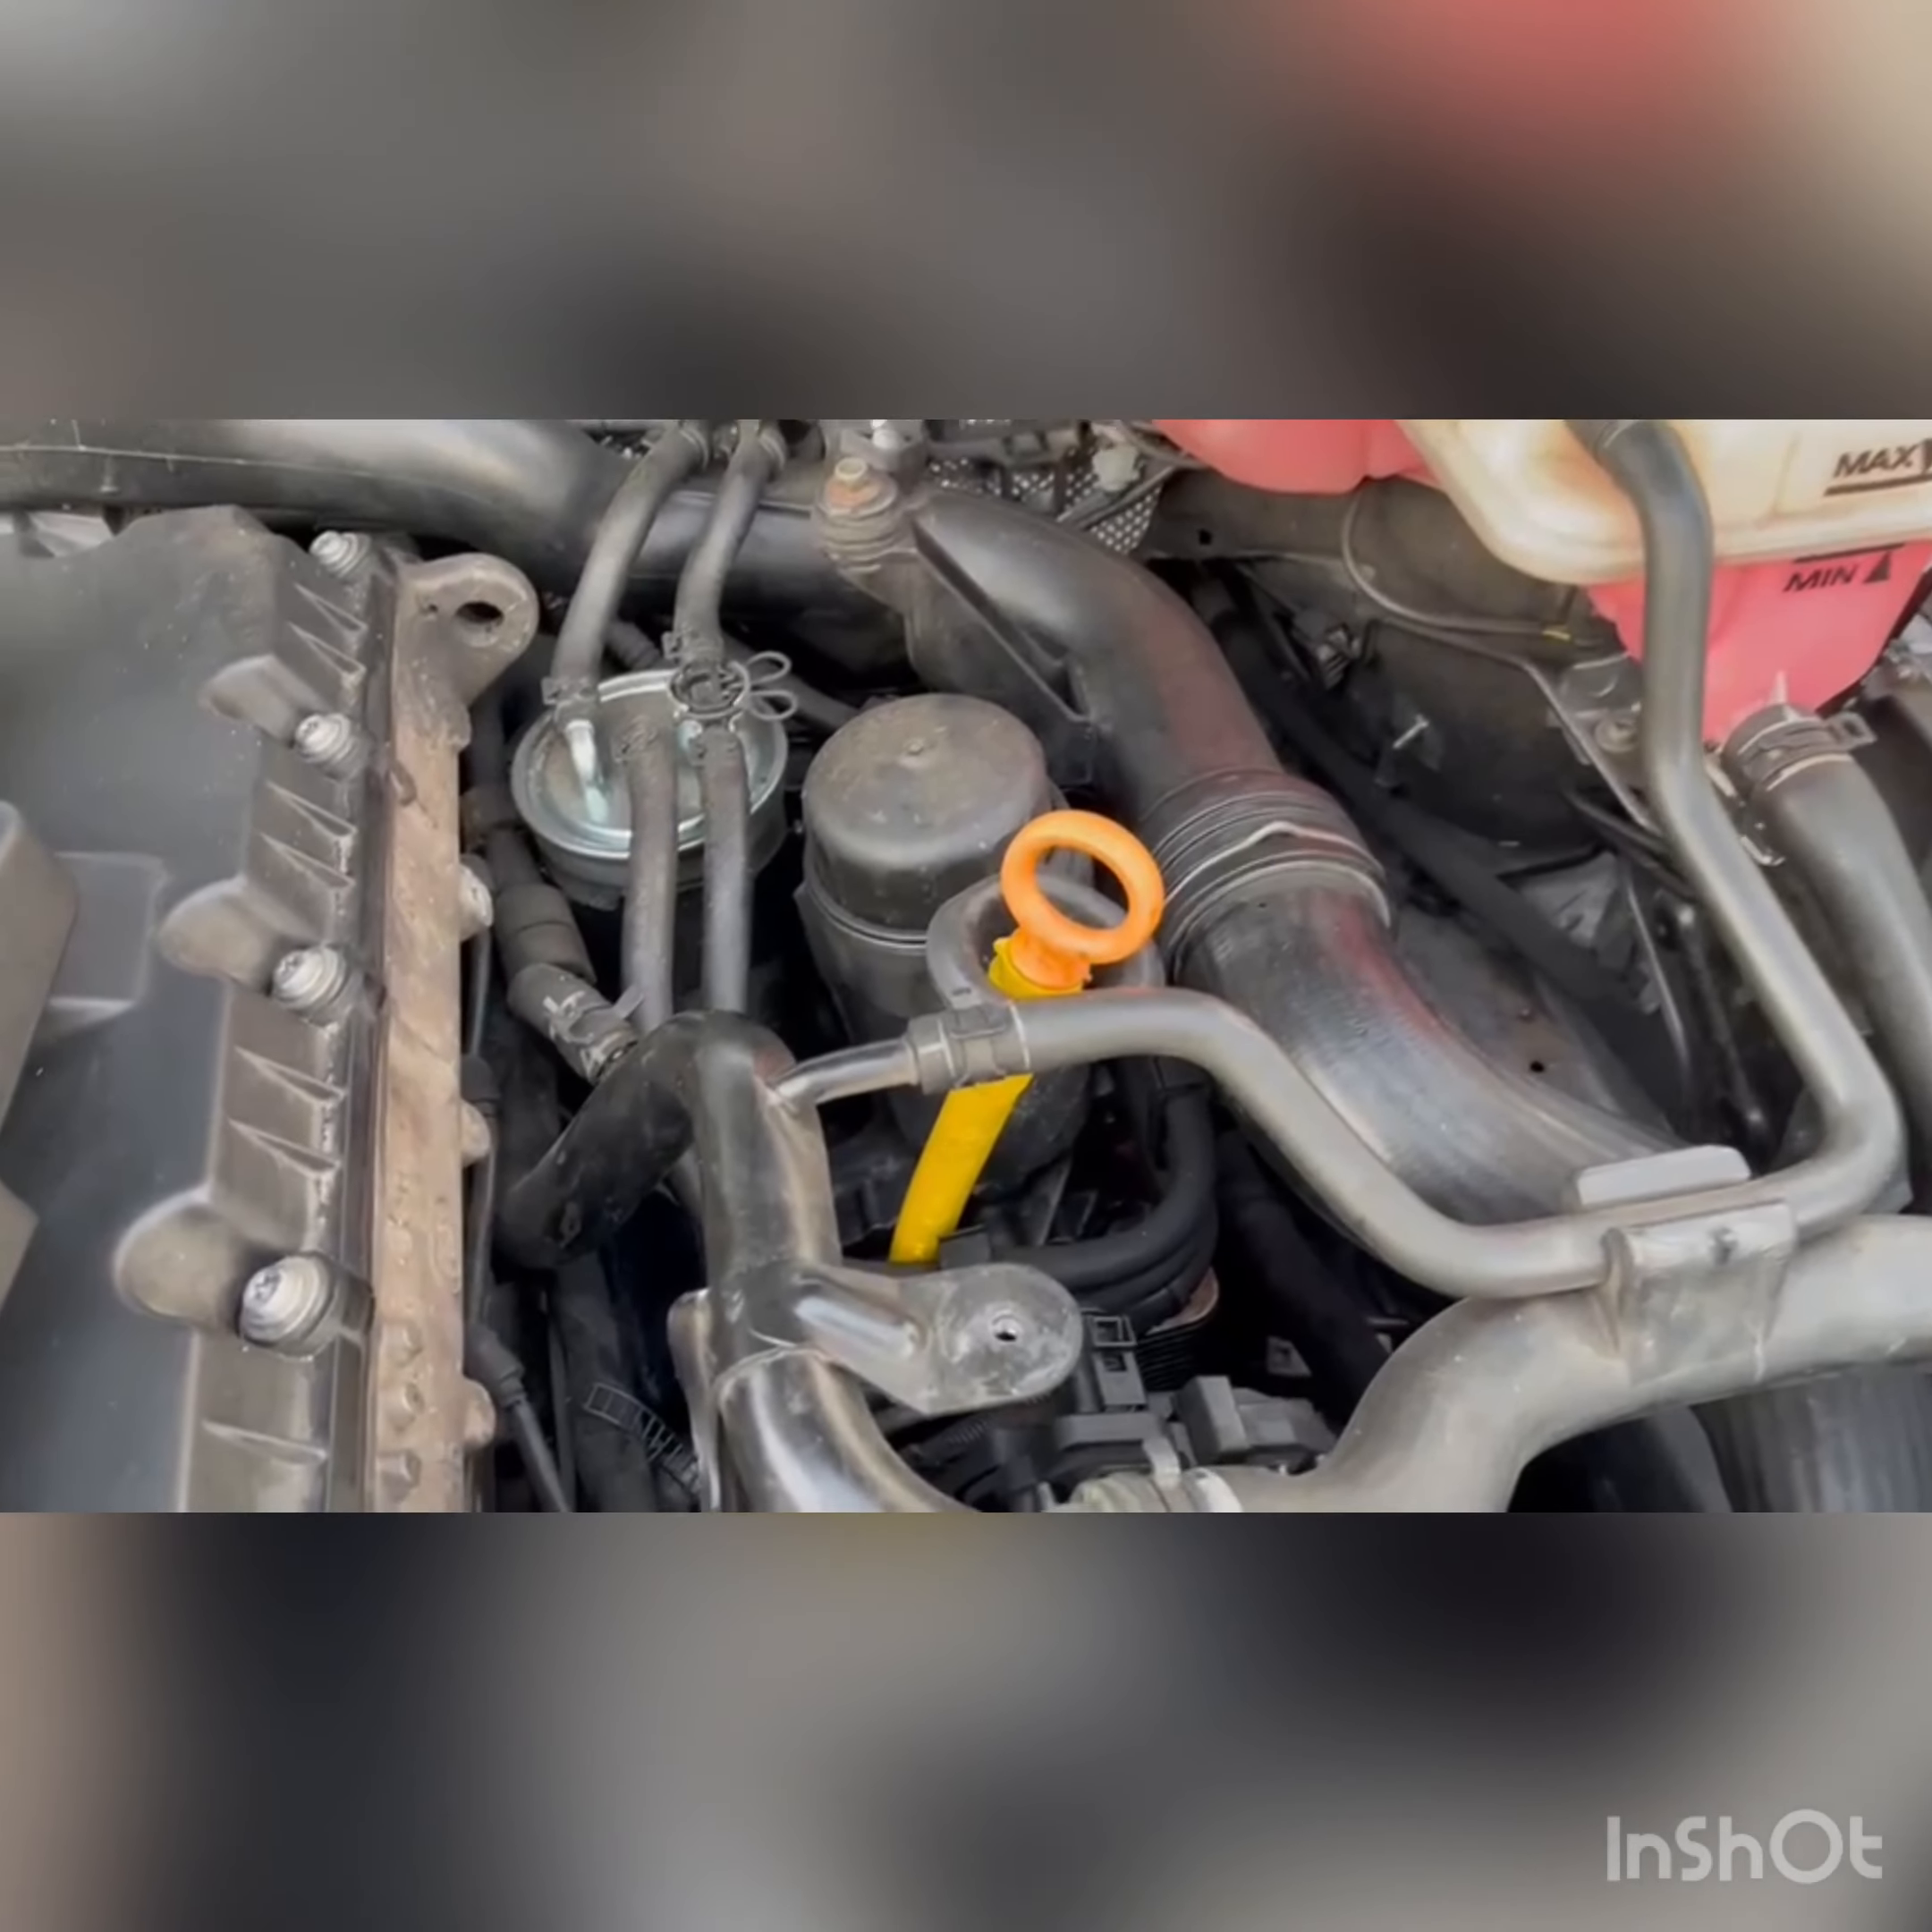جی یہ ڈیپ سٹک فینل ہم نے لگا دی ہے۔